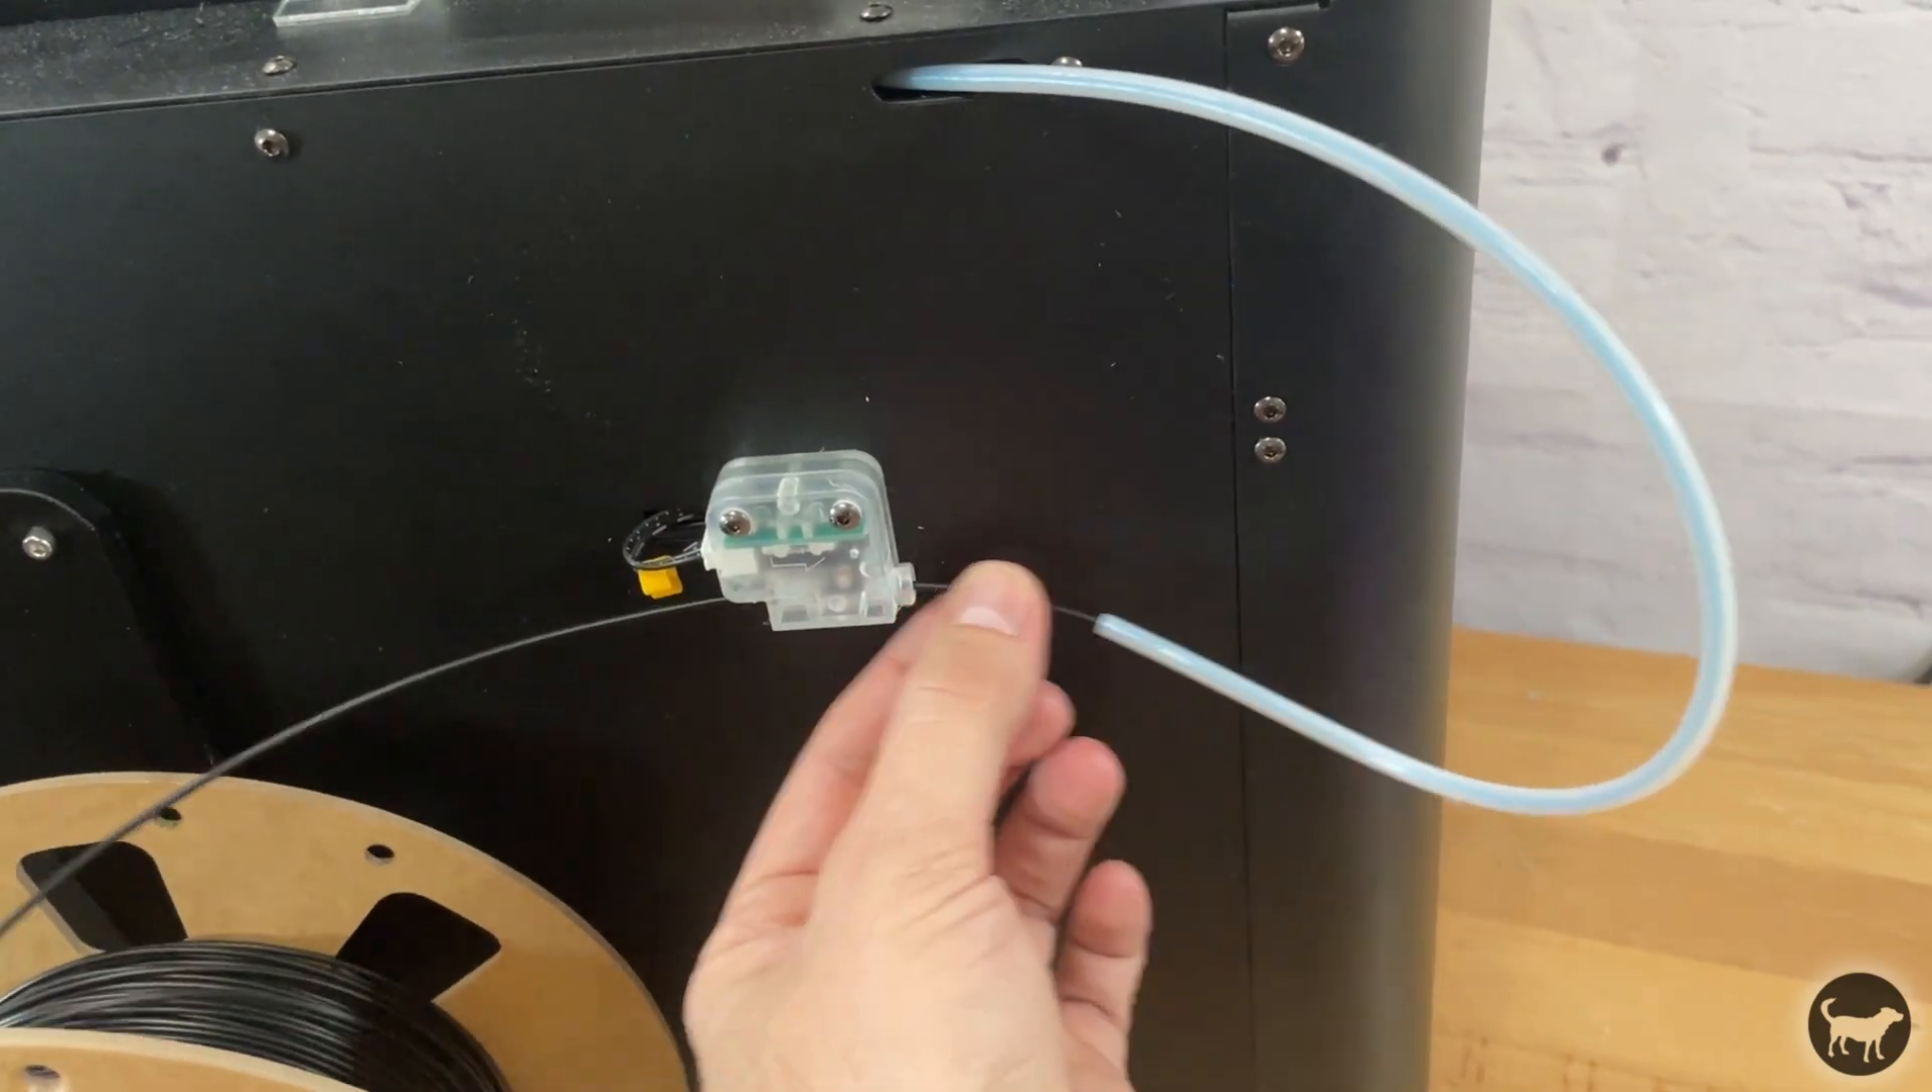The last issue back here that I have not really yet solved is that the Bowden tube that leads to the extruder is not connected to anything.